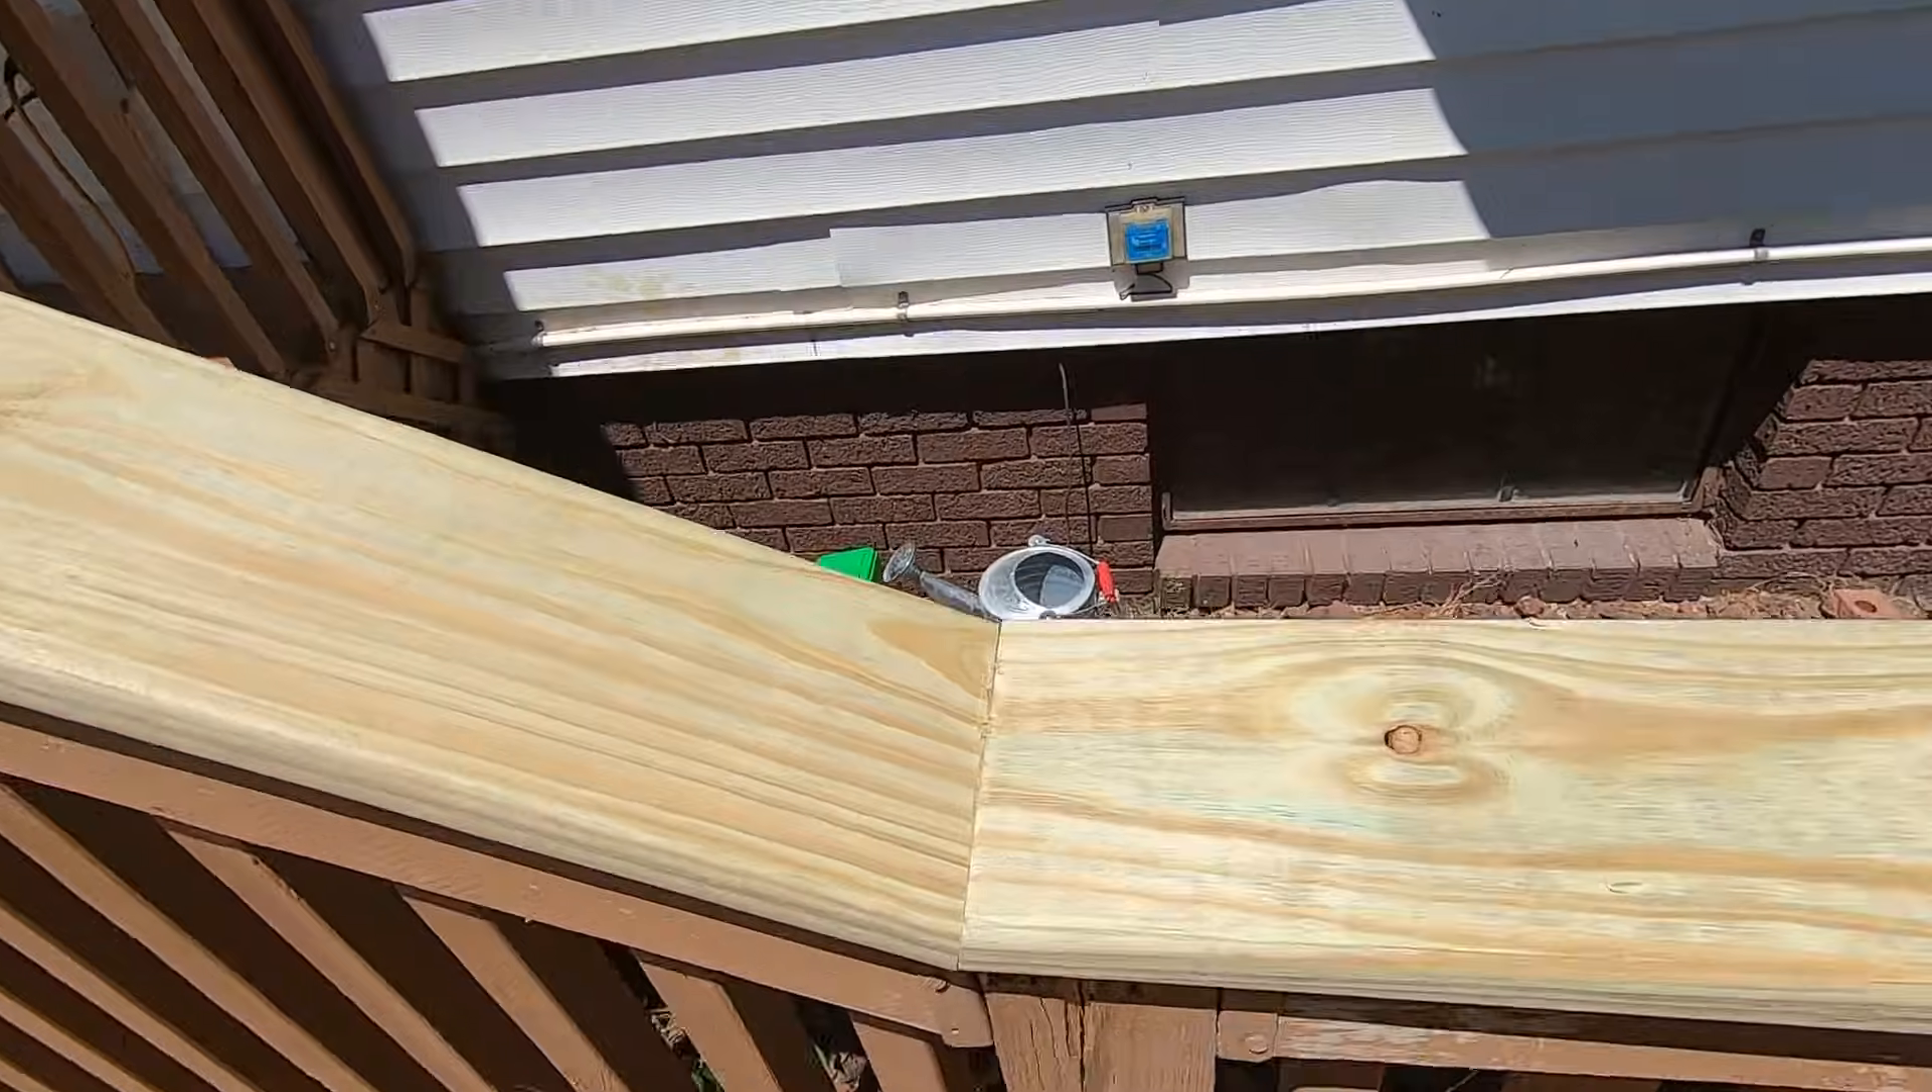You can see it's a nice tight joint.